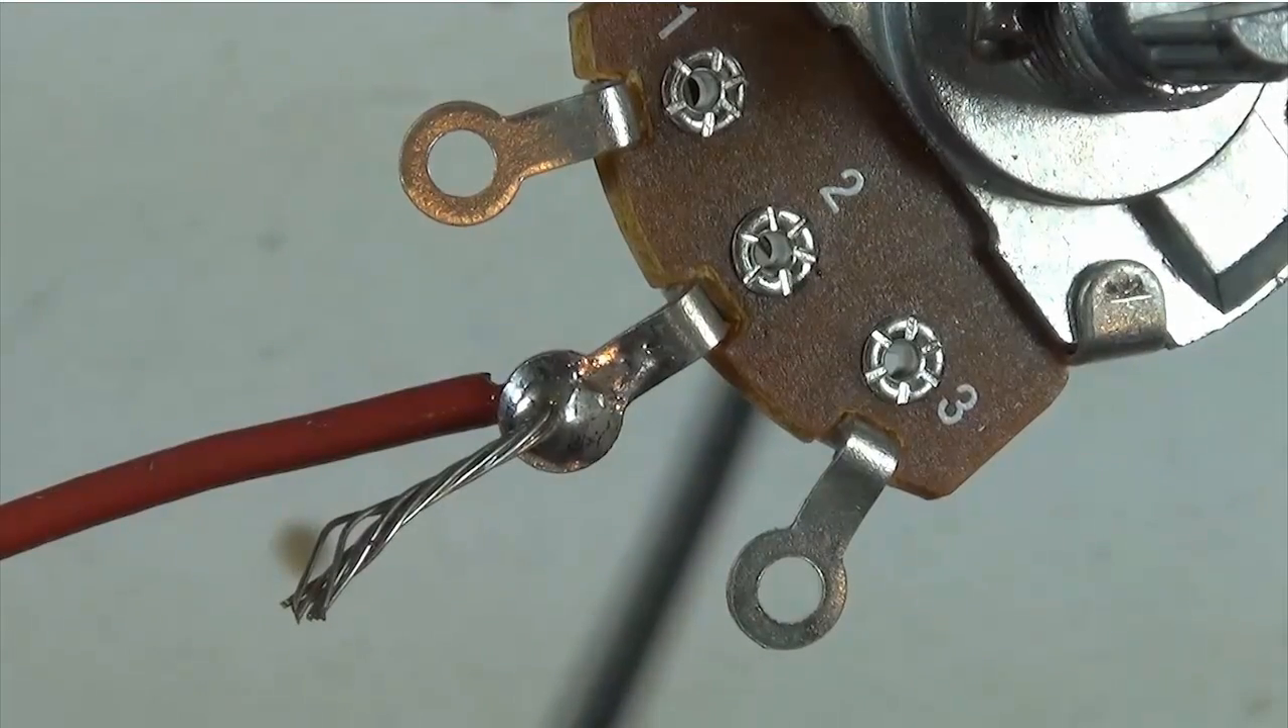So now we've got the wire soldered completely to the eyelet lug.